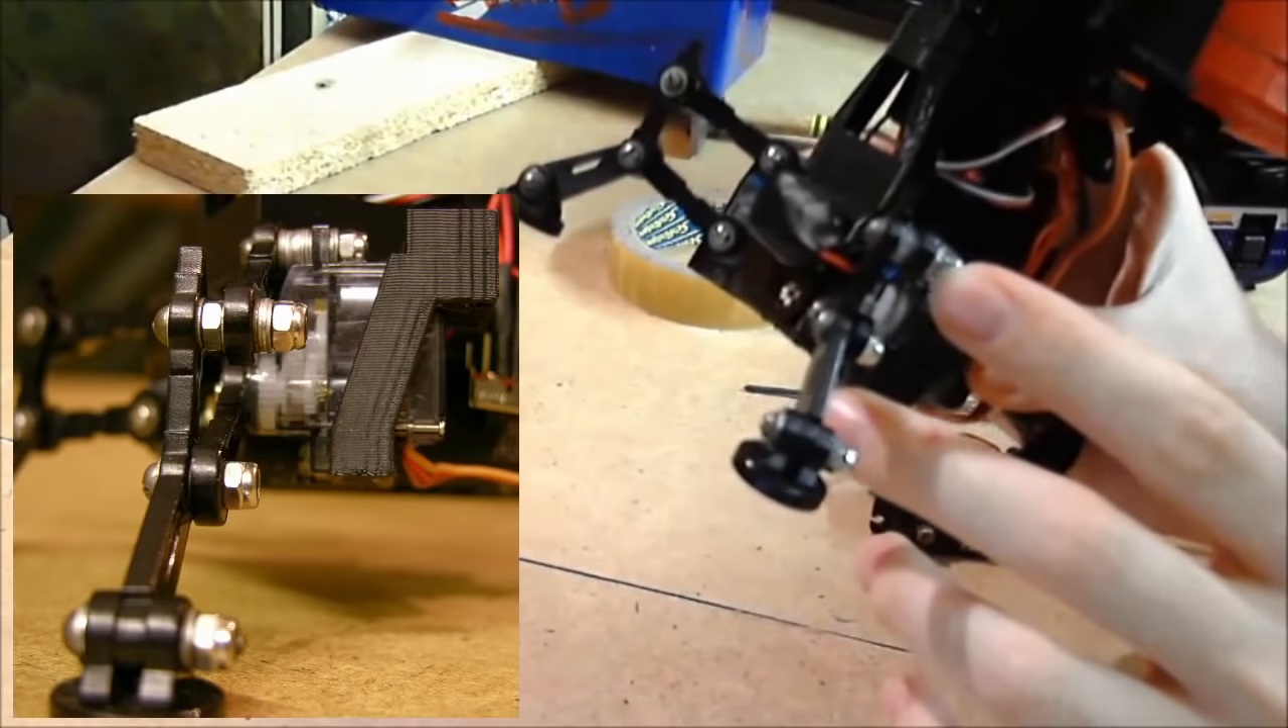Now, as you can see here, I've had to use a couple of nuts and bolts to keep all the legs together.